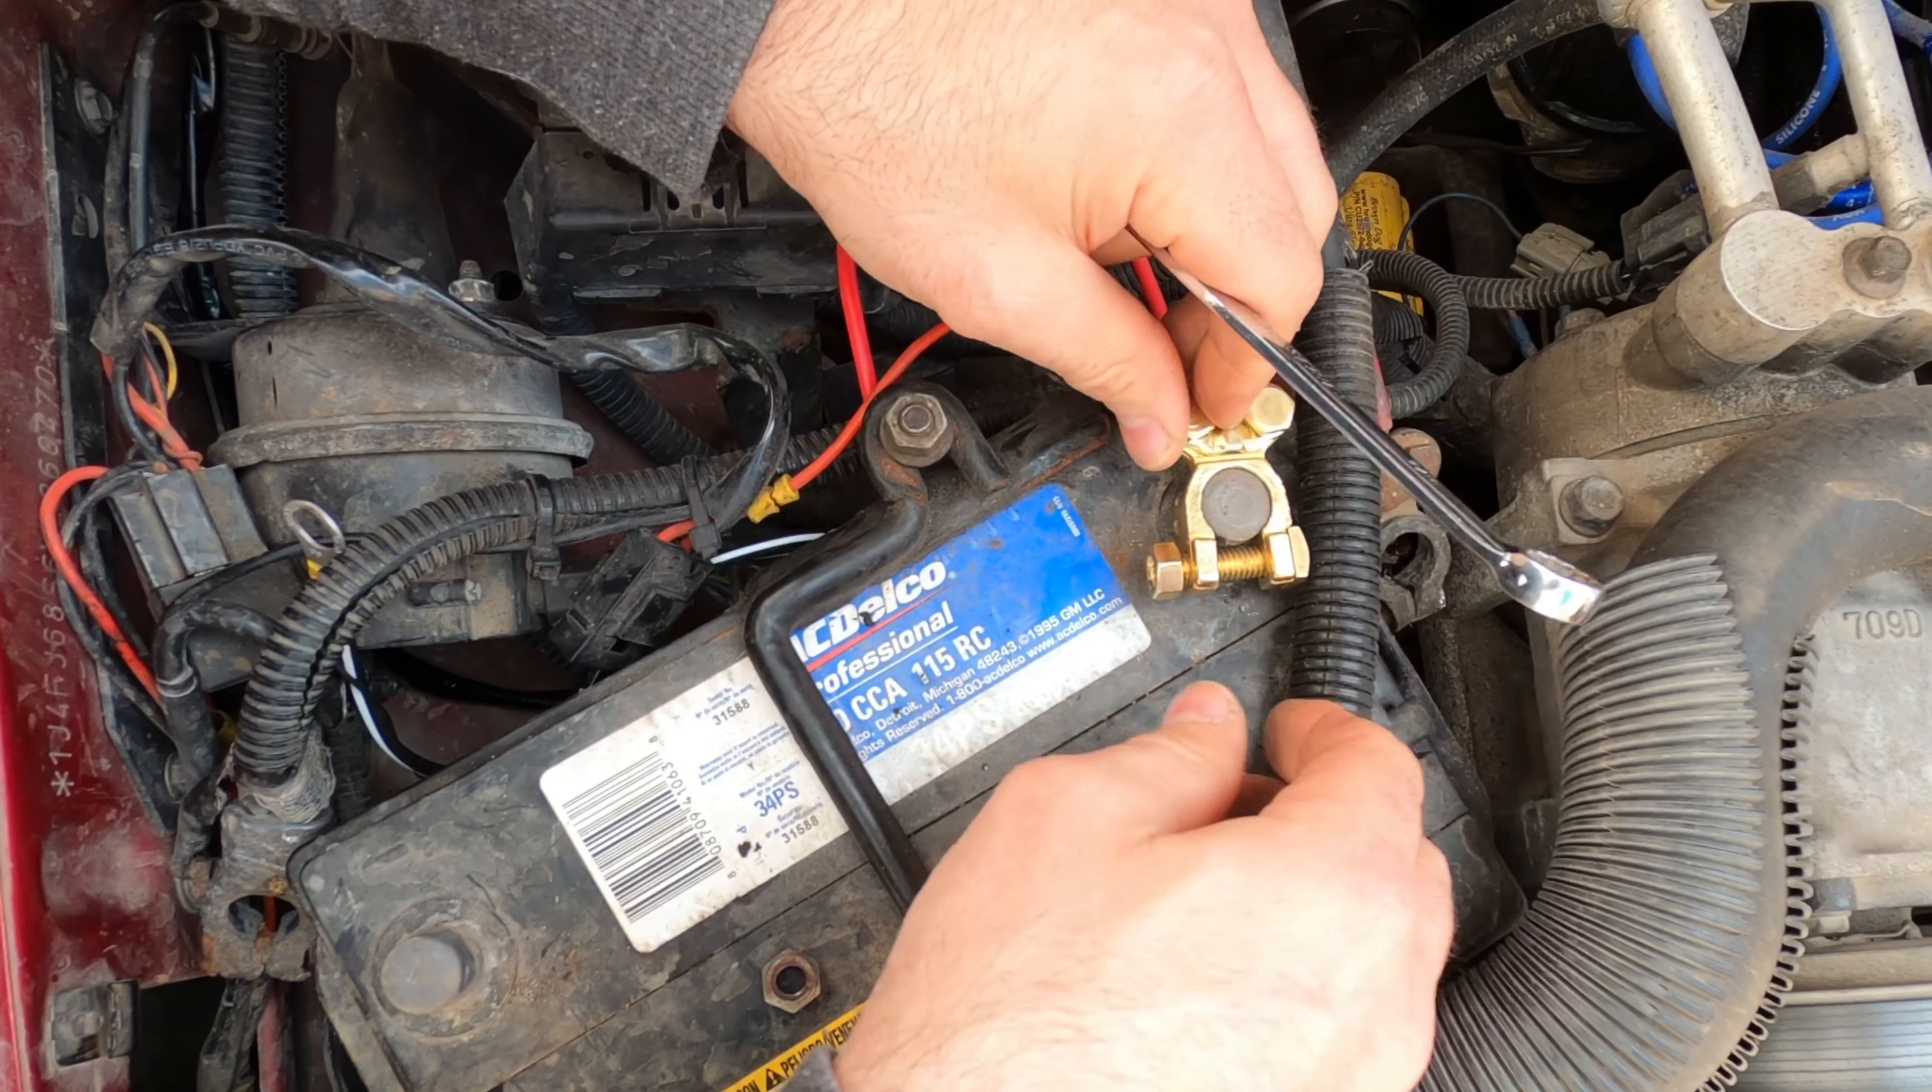So now this terminal fits on the post which is great.